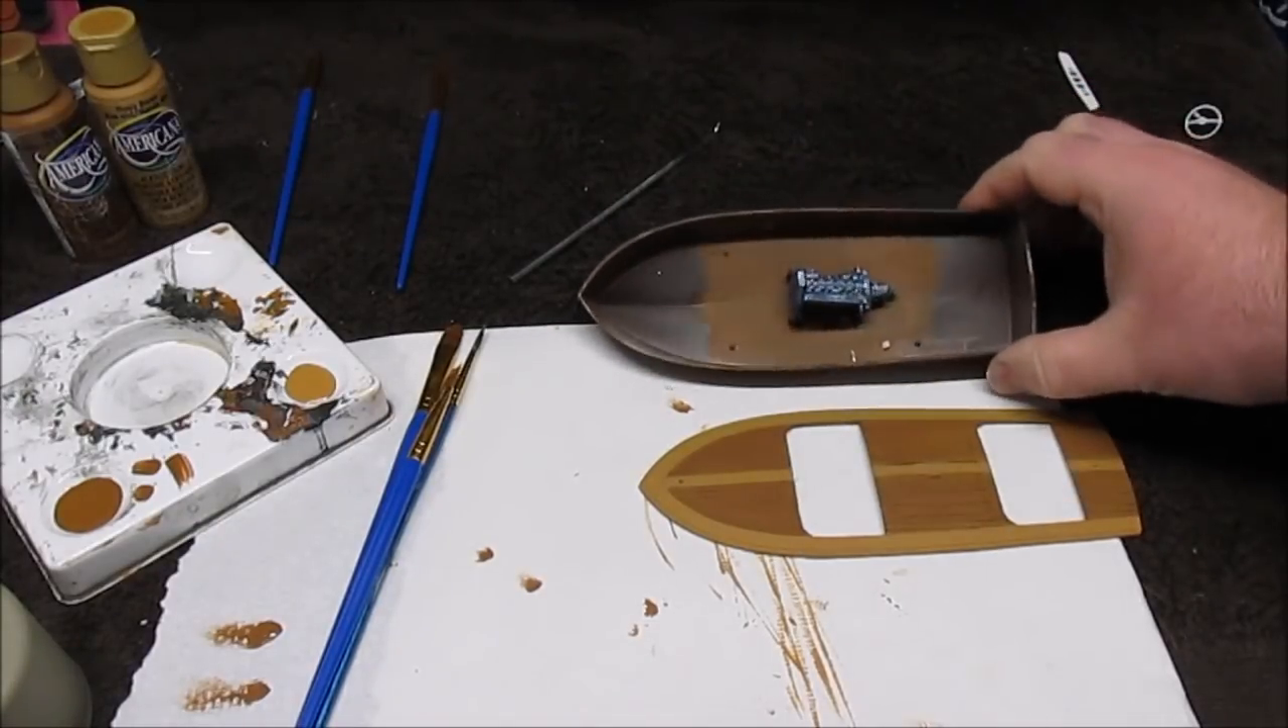The engine is done it's been washed and stuck in the bottom of the hull.